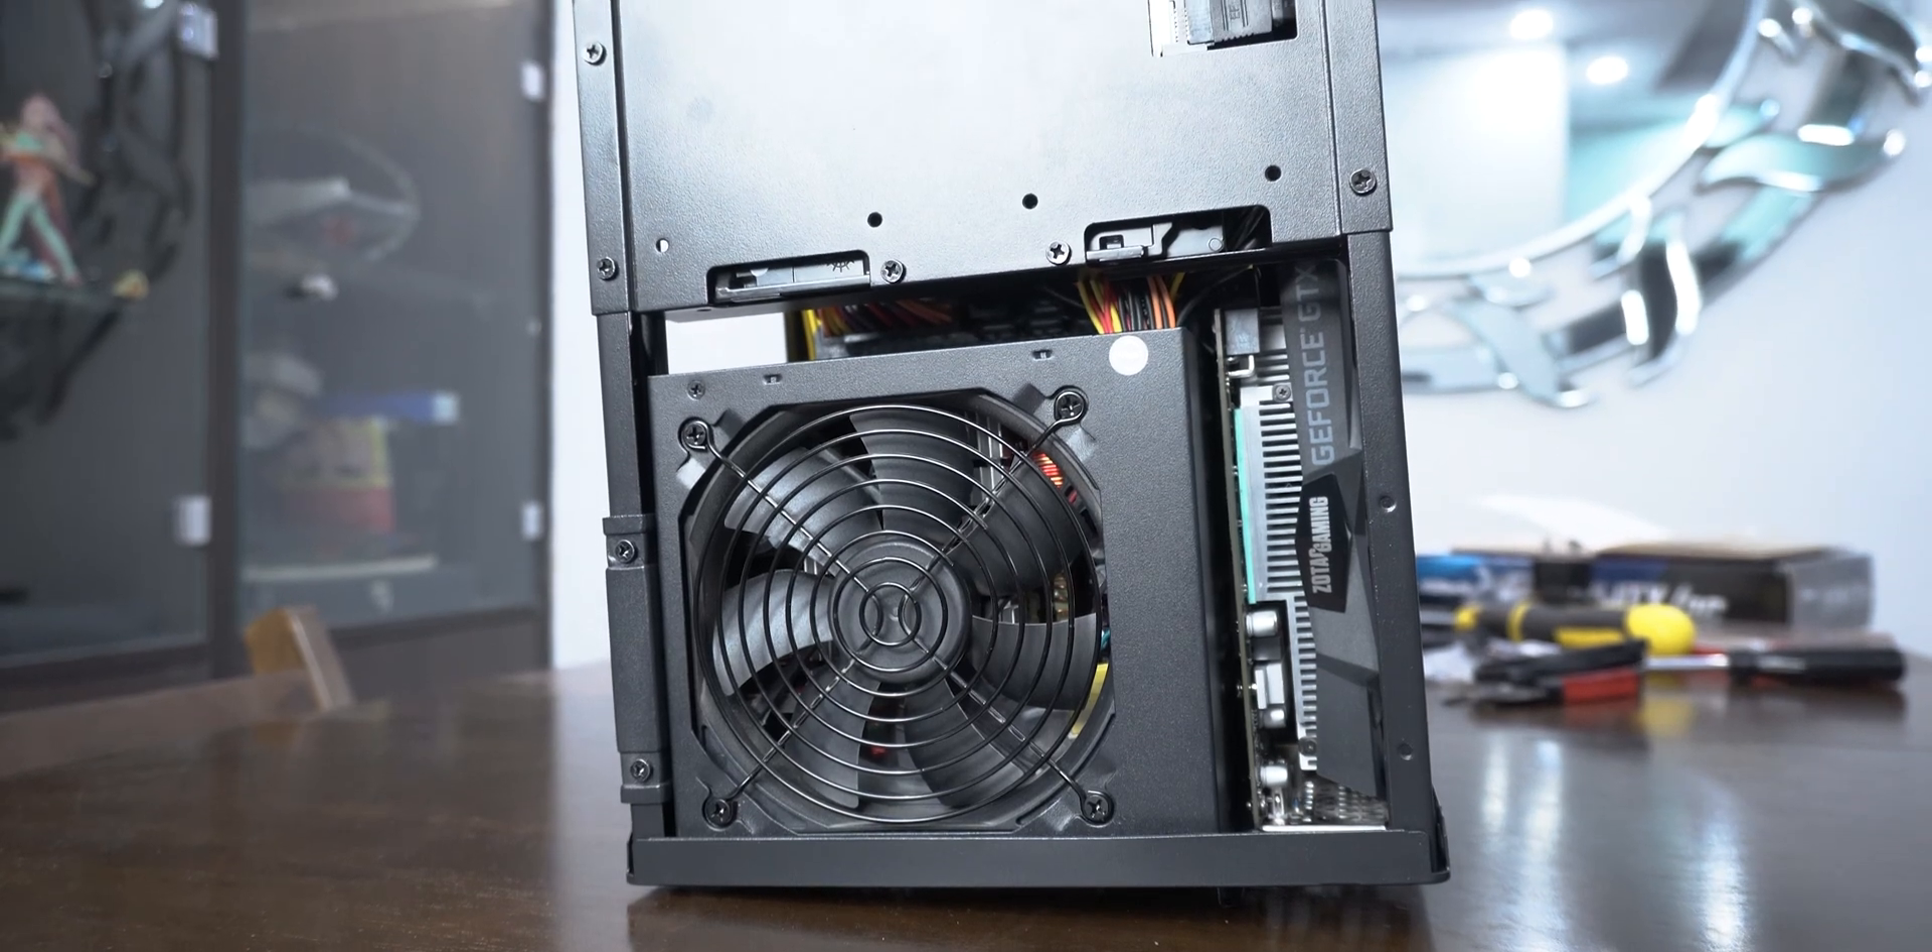After fixing the PSU in the case with its screws in I give you the sight of one of the most congested case looks ever in the history of mankind.